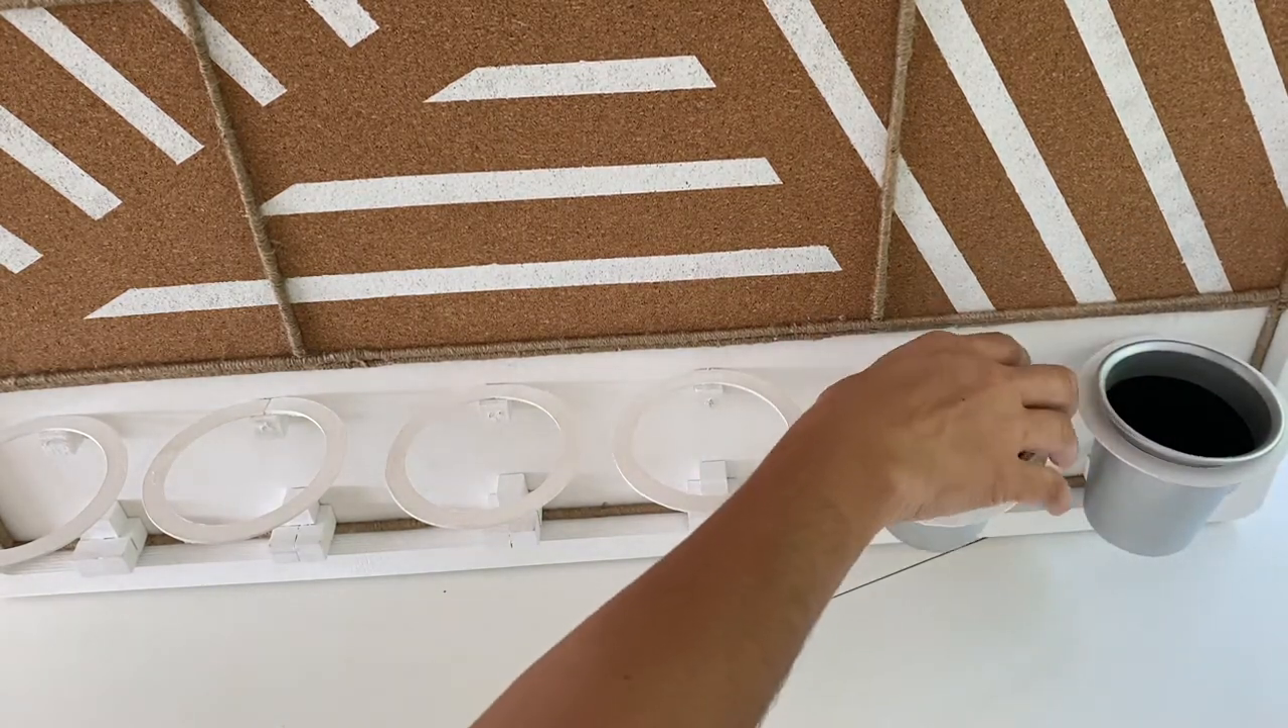So now after painting the cup holder loops, I've applied them to the wooden blocks or the wooden cubes that I use to create little supports for the cups on my cork board.